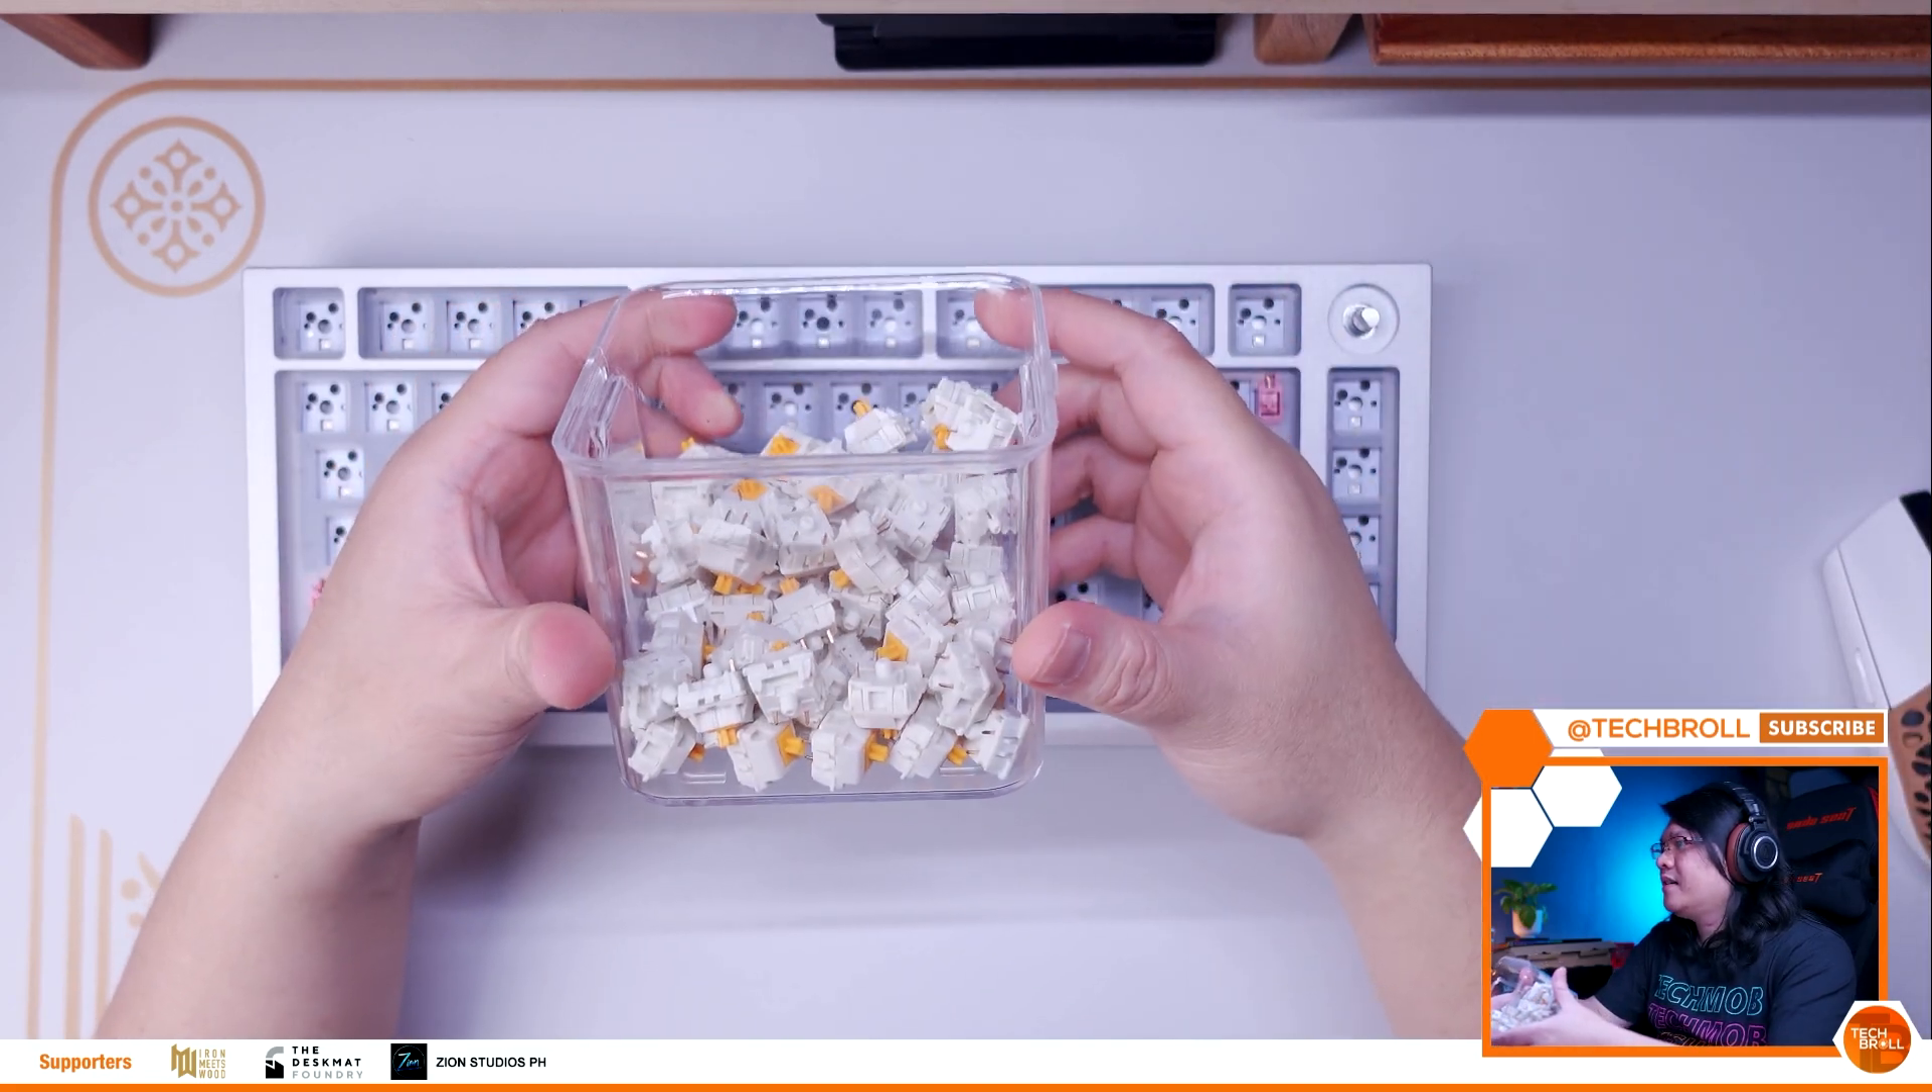Alright guys, we're almost done with the build. All that is left now is to install the switches and keycaps.